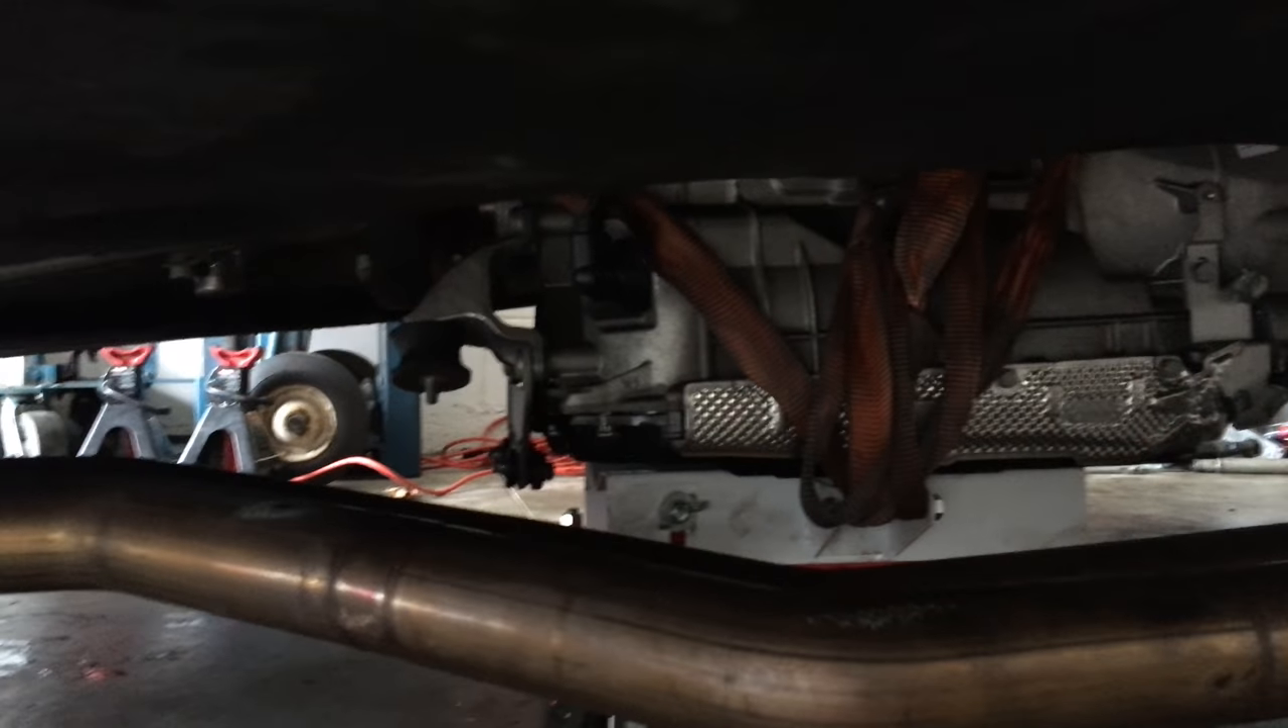So far we've gotten the transmission up underneath the car so all I gotta do now is just jack it up and get it in.